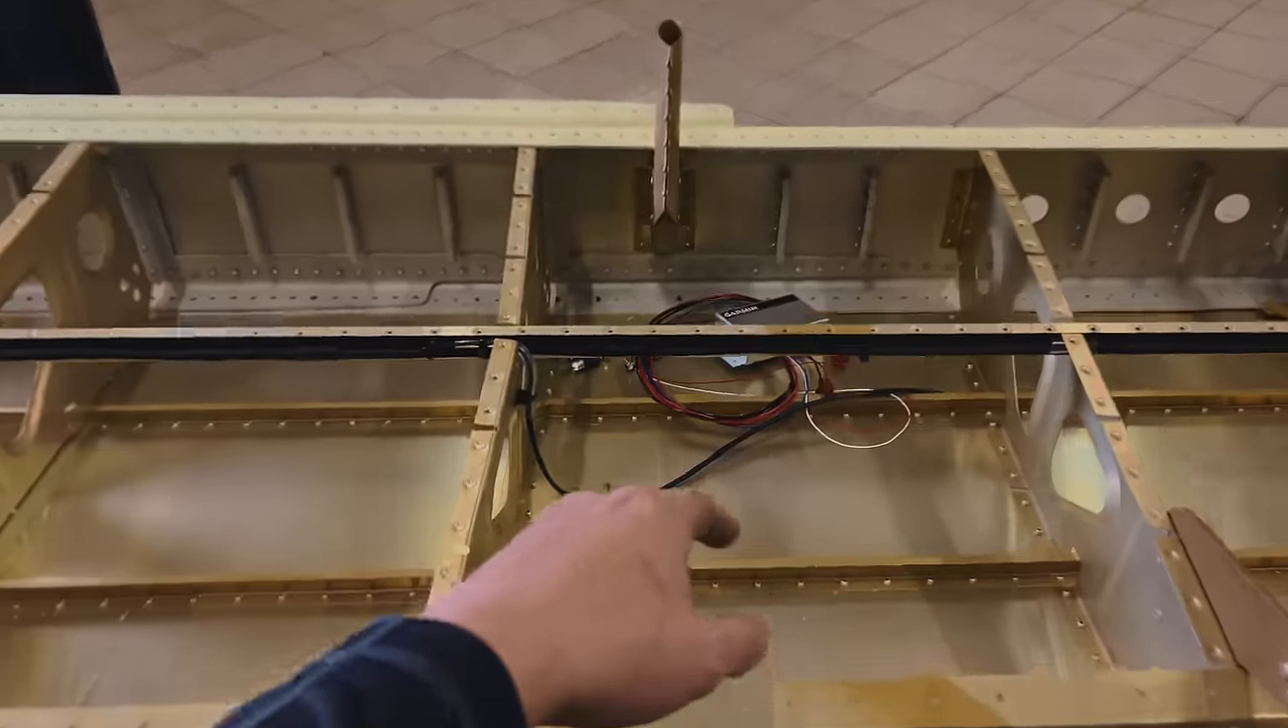I've already got the wiring harness in.